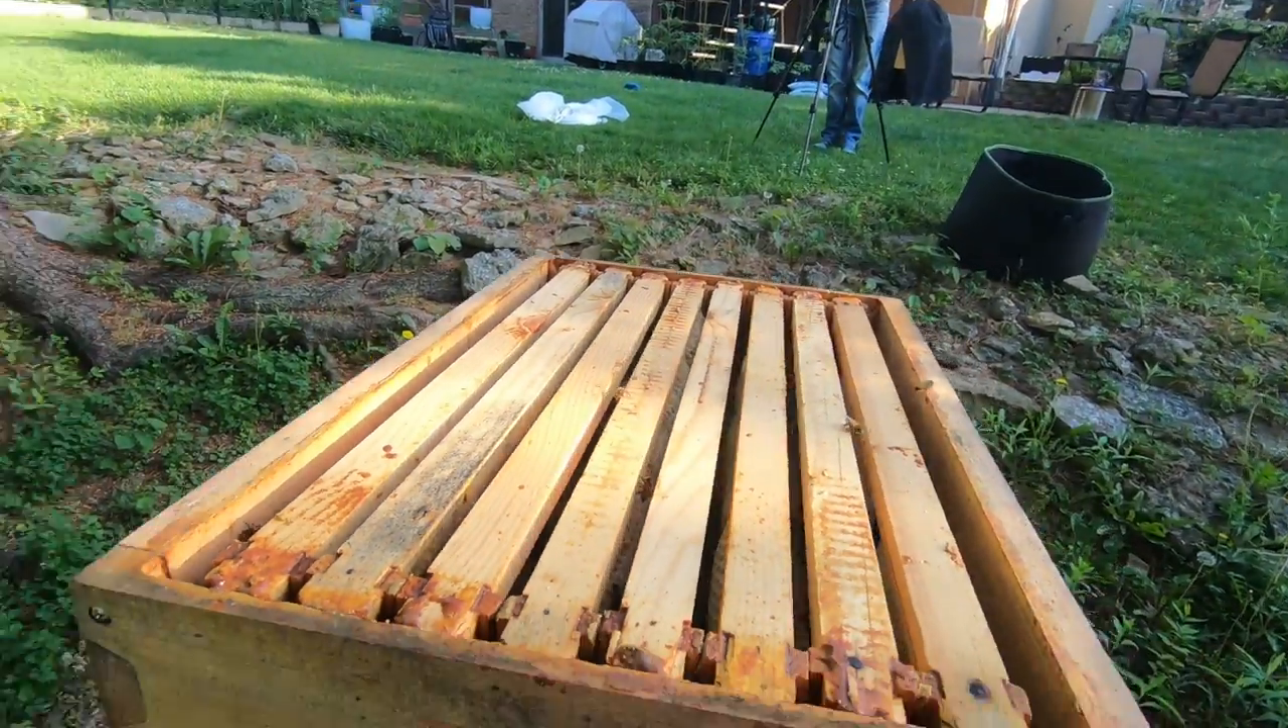All right, that looks about right, looks to be about the right amount of space between each frame.